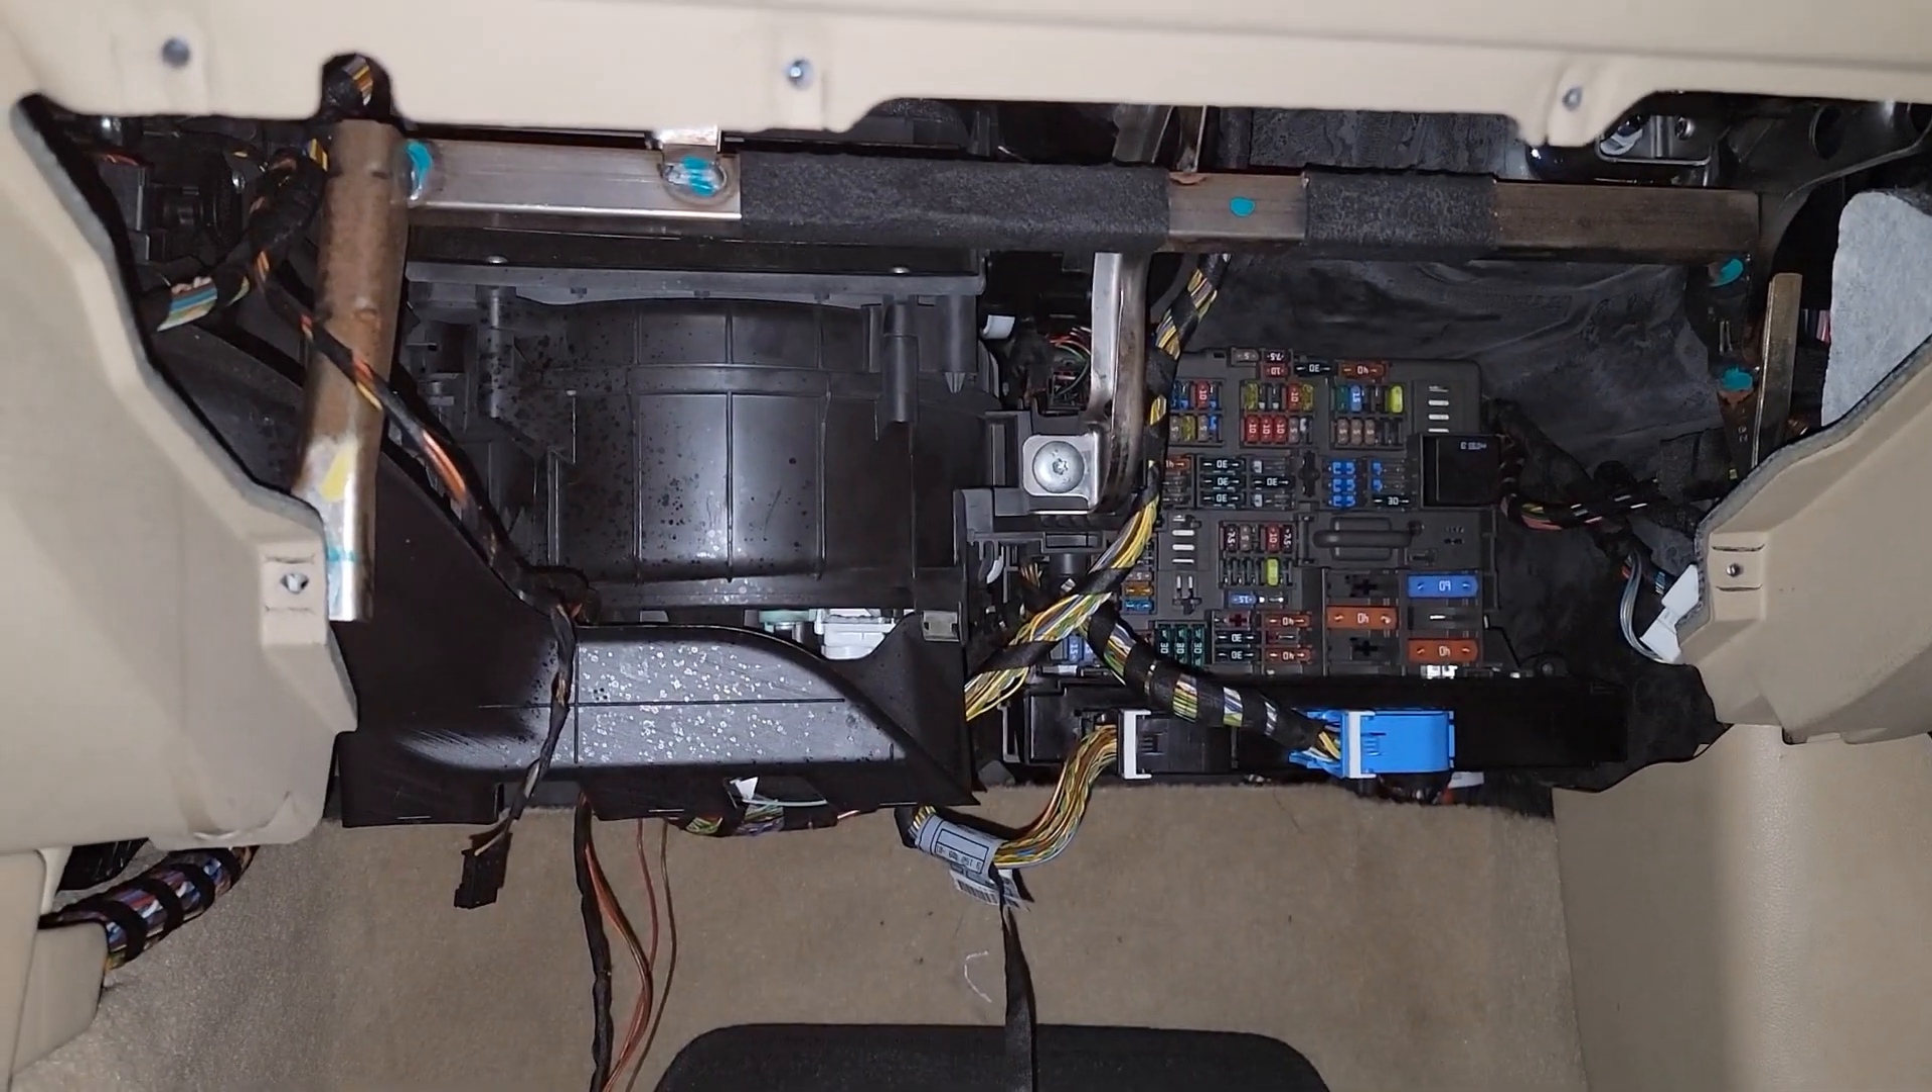So as you can see, I removed the glove box, but to access the fuse panel, you don't even need to completely remove the glove box.